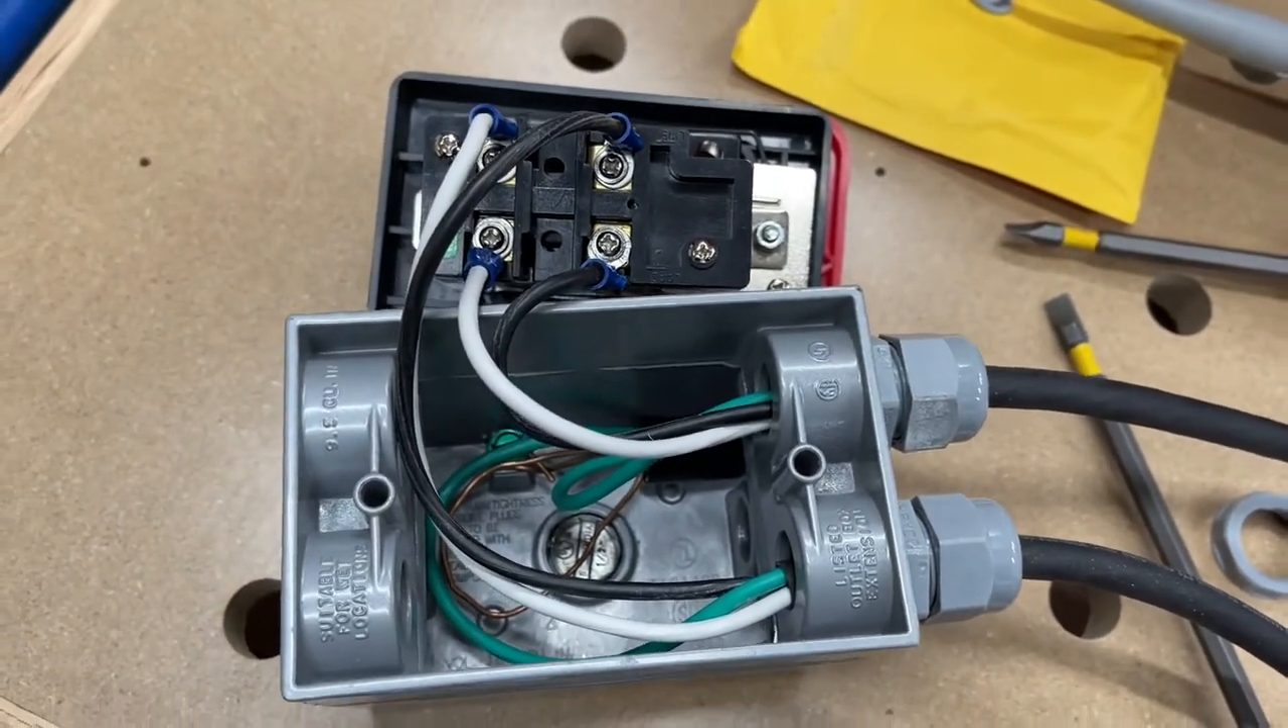Alrighty, so we're all wired up. Uh, I got the ring terminals in.